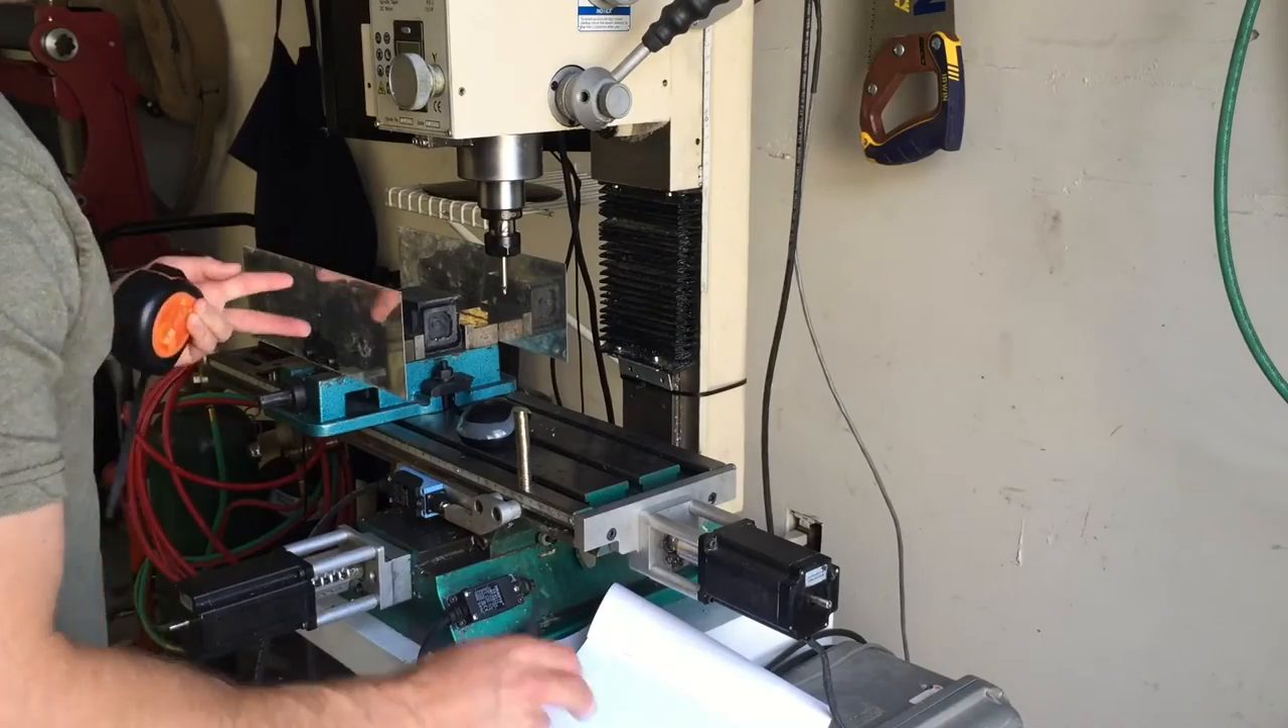We've installed these two I don't know chip guards here and now I'd like to get something going around the perimeter.